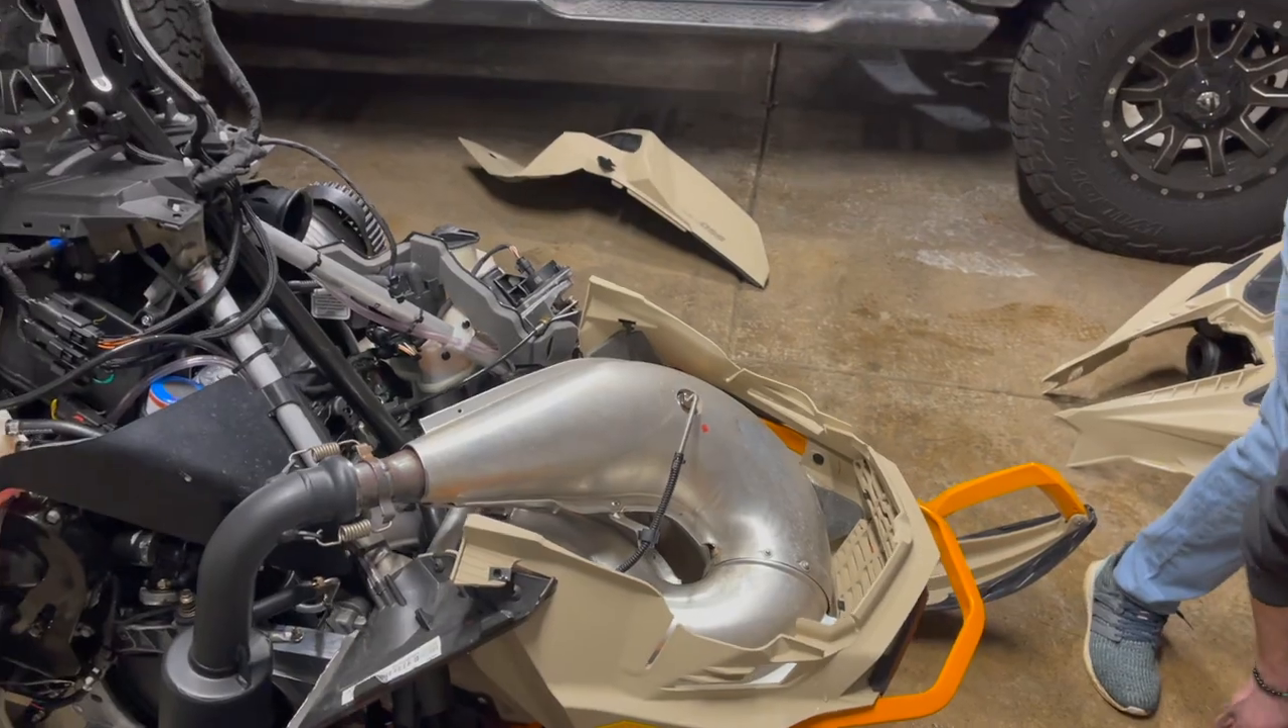All we got to do is put the panels back on and the install is officially done with.